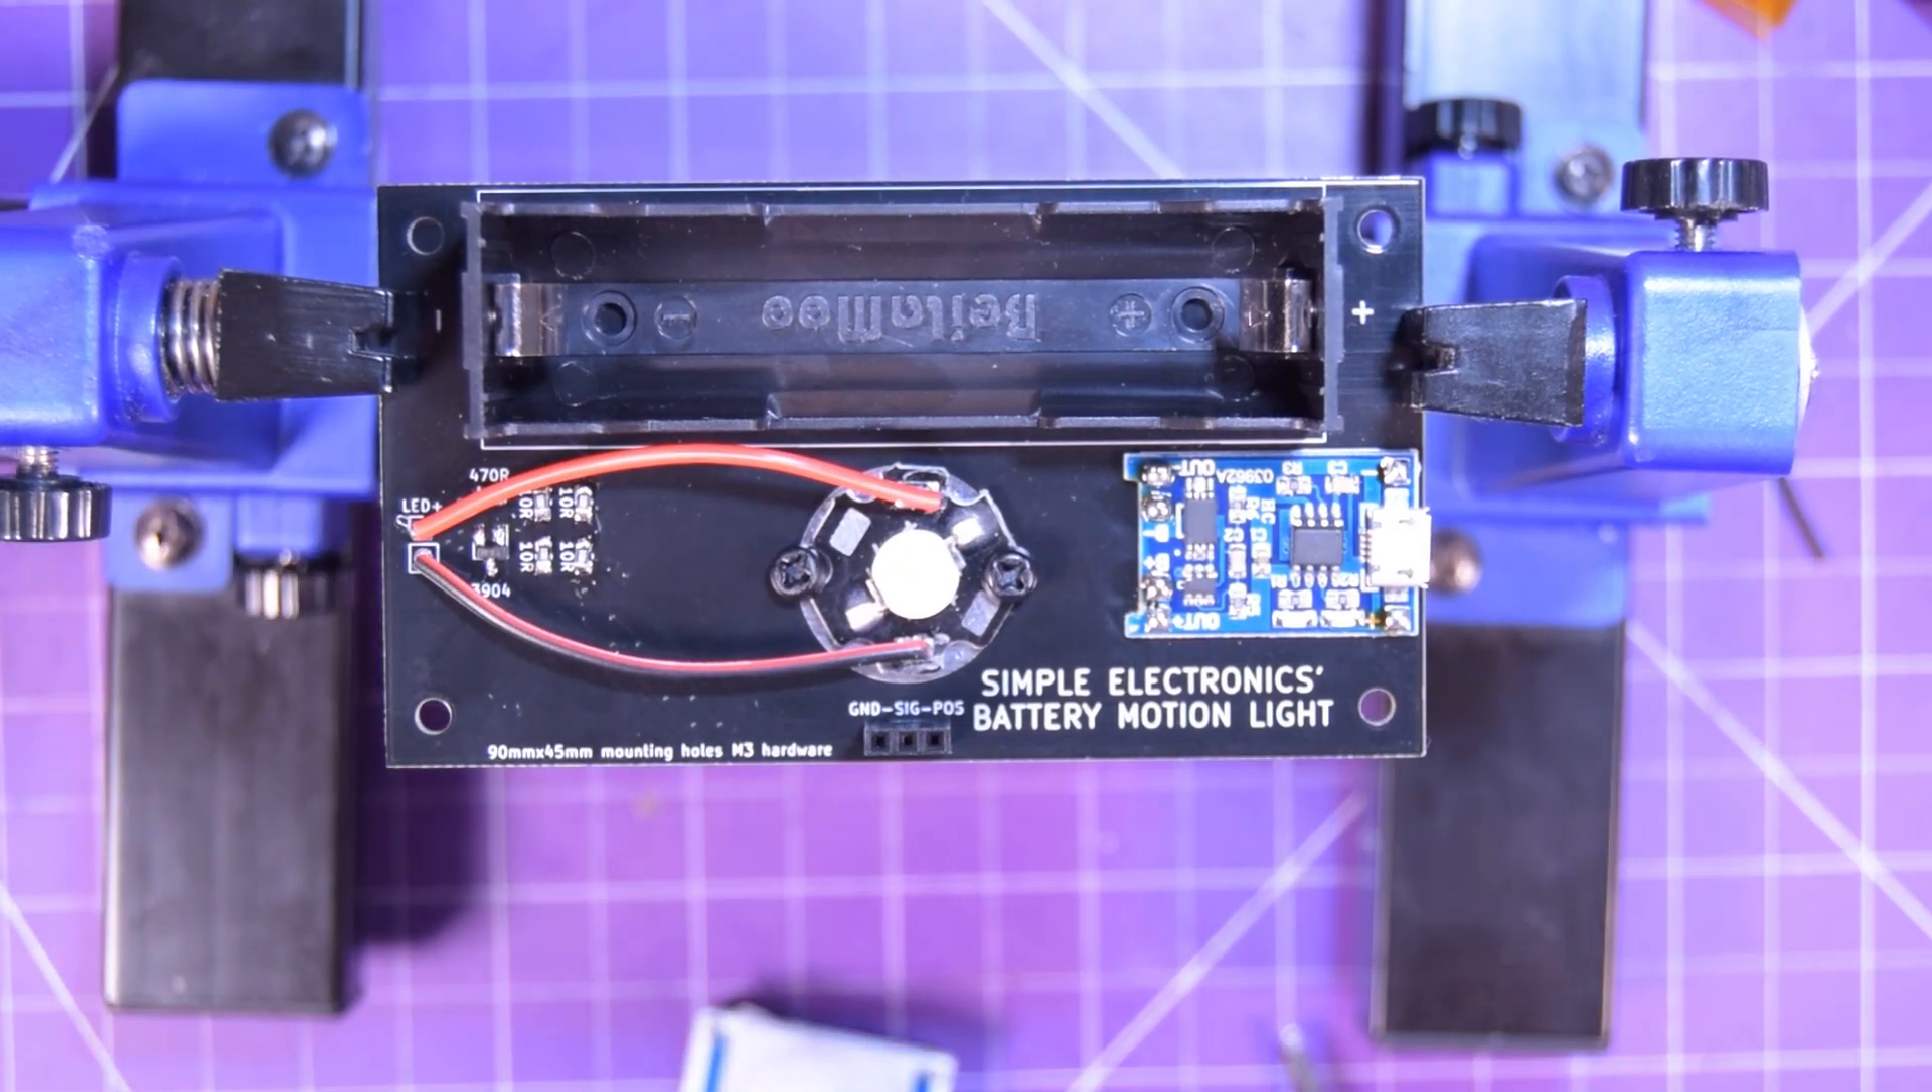But as you can see, everything fits really well. The LED fits really well.